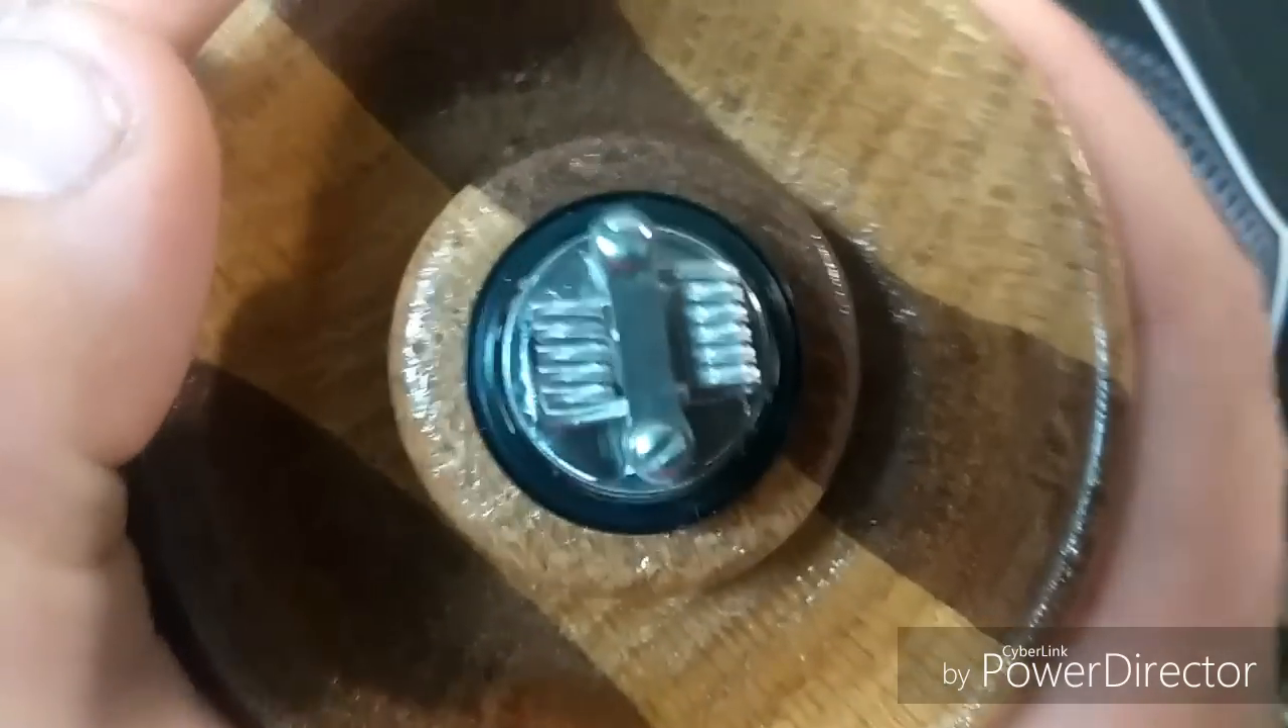All right, and now both my coils are installed. If I need to pull them away from there a little bit more, I can.